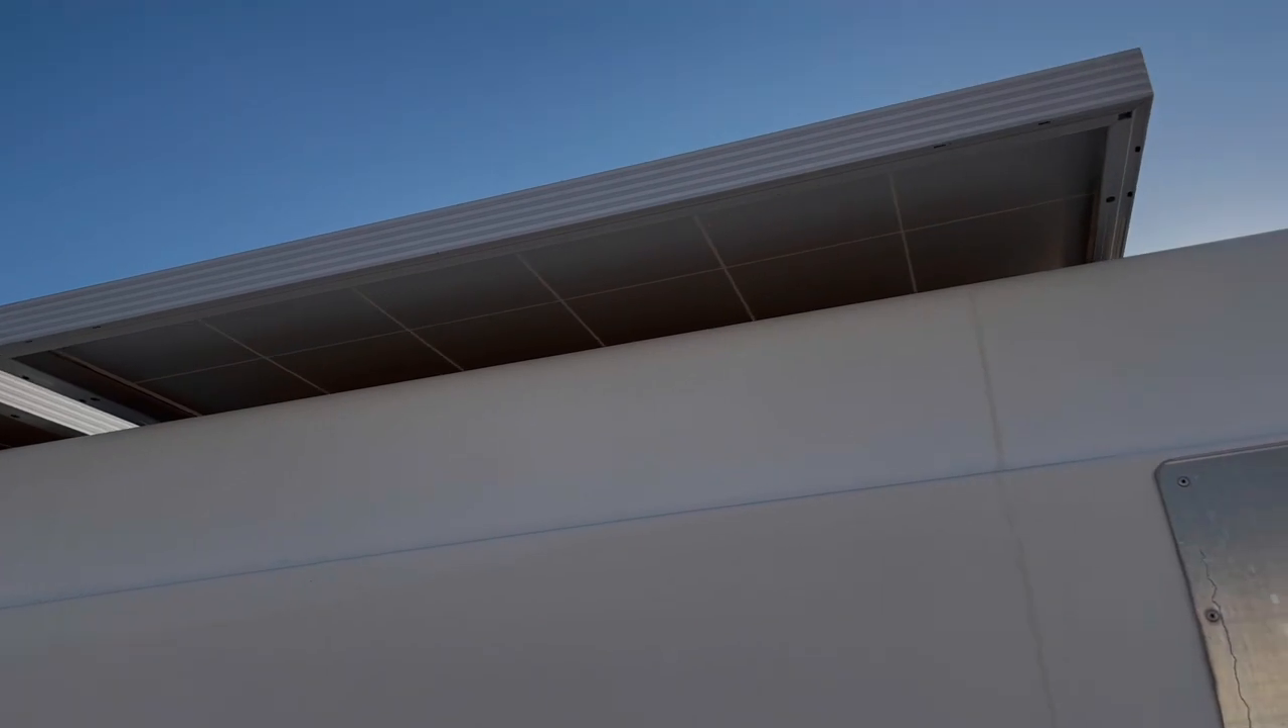I also don't really like how the solar just kind of sticks out.